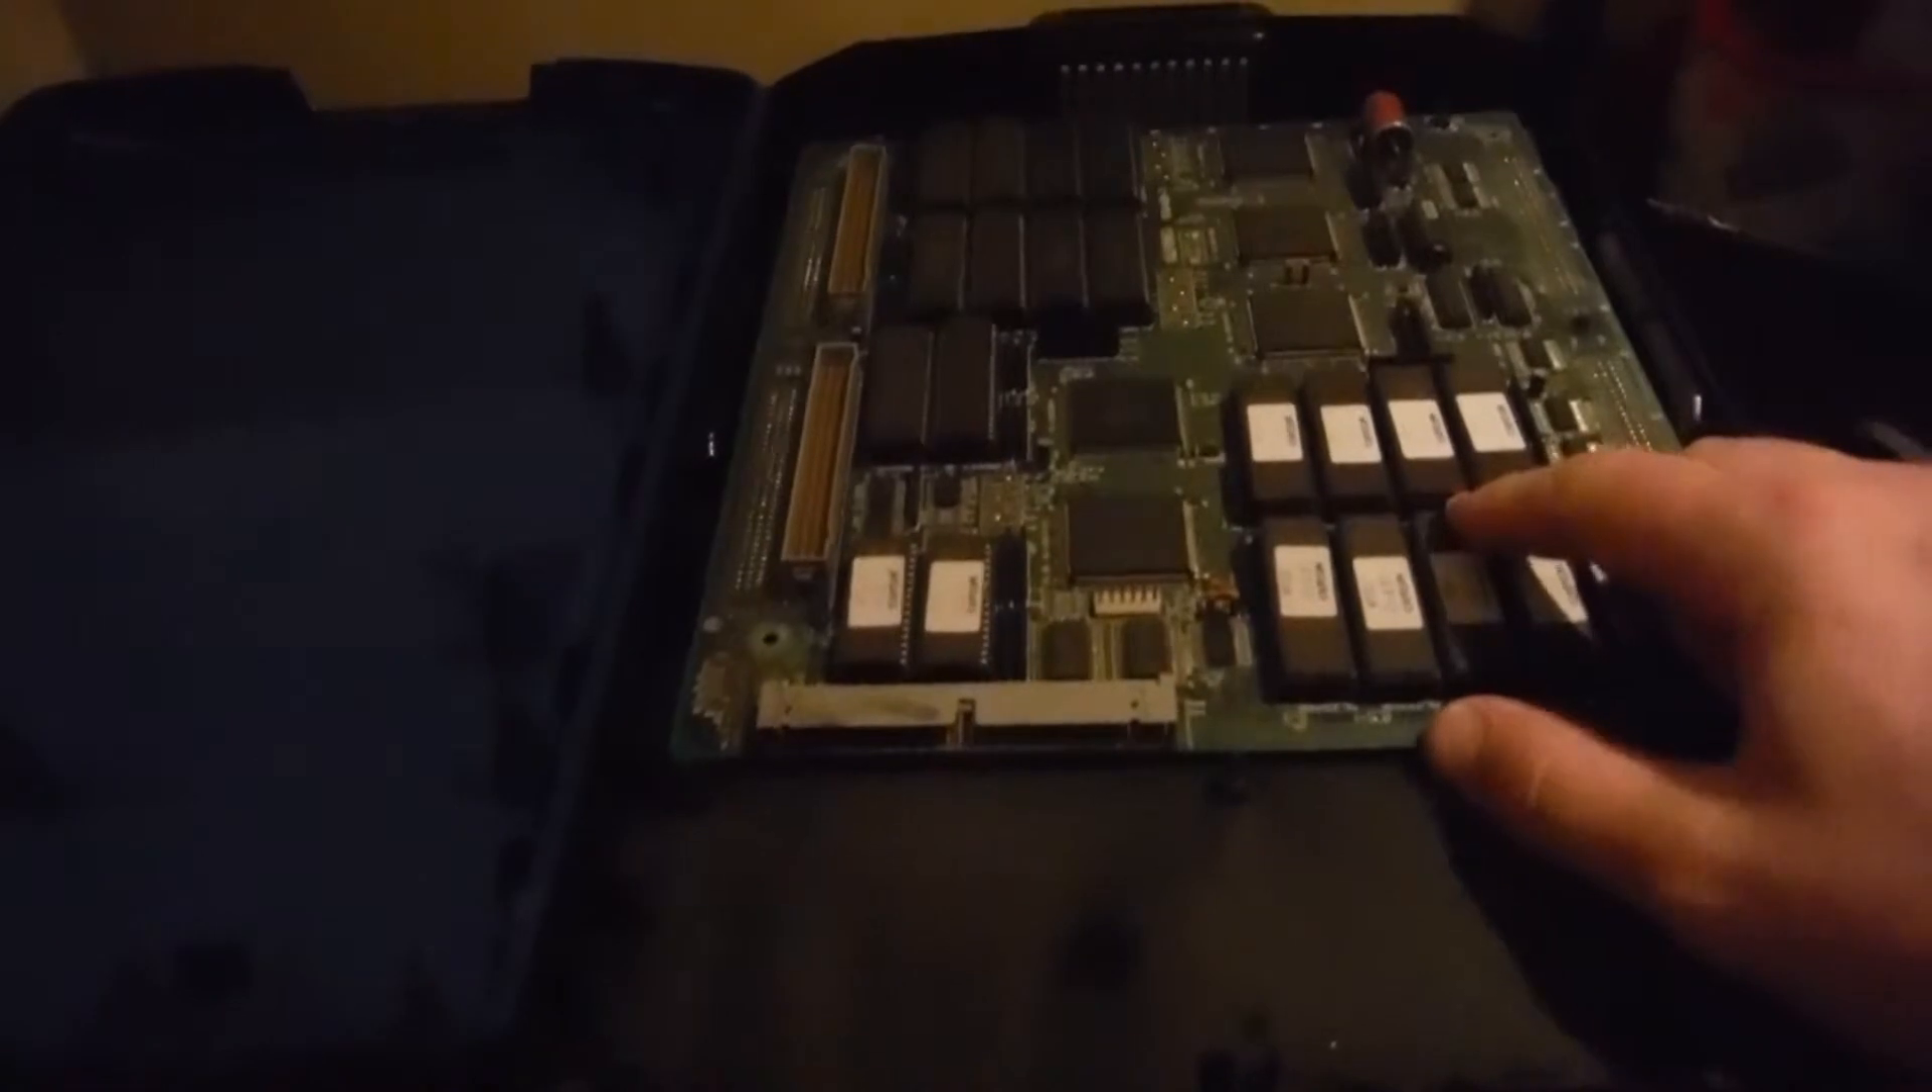Alright, the shell casing's off. You know, you can see the board here.